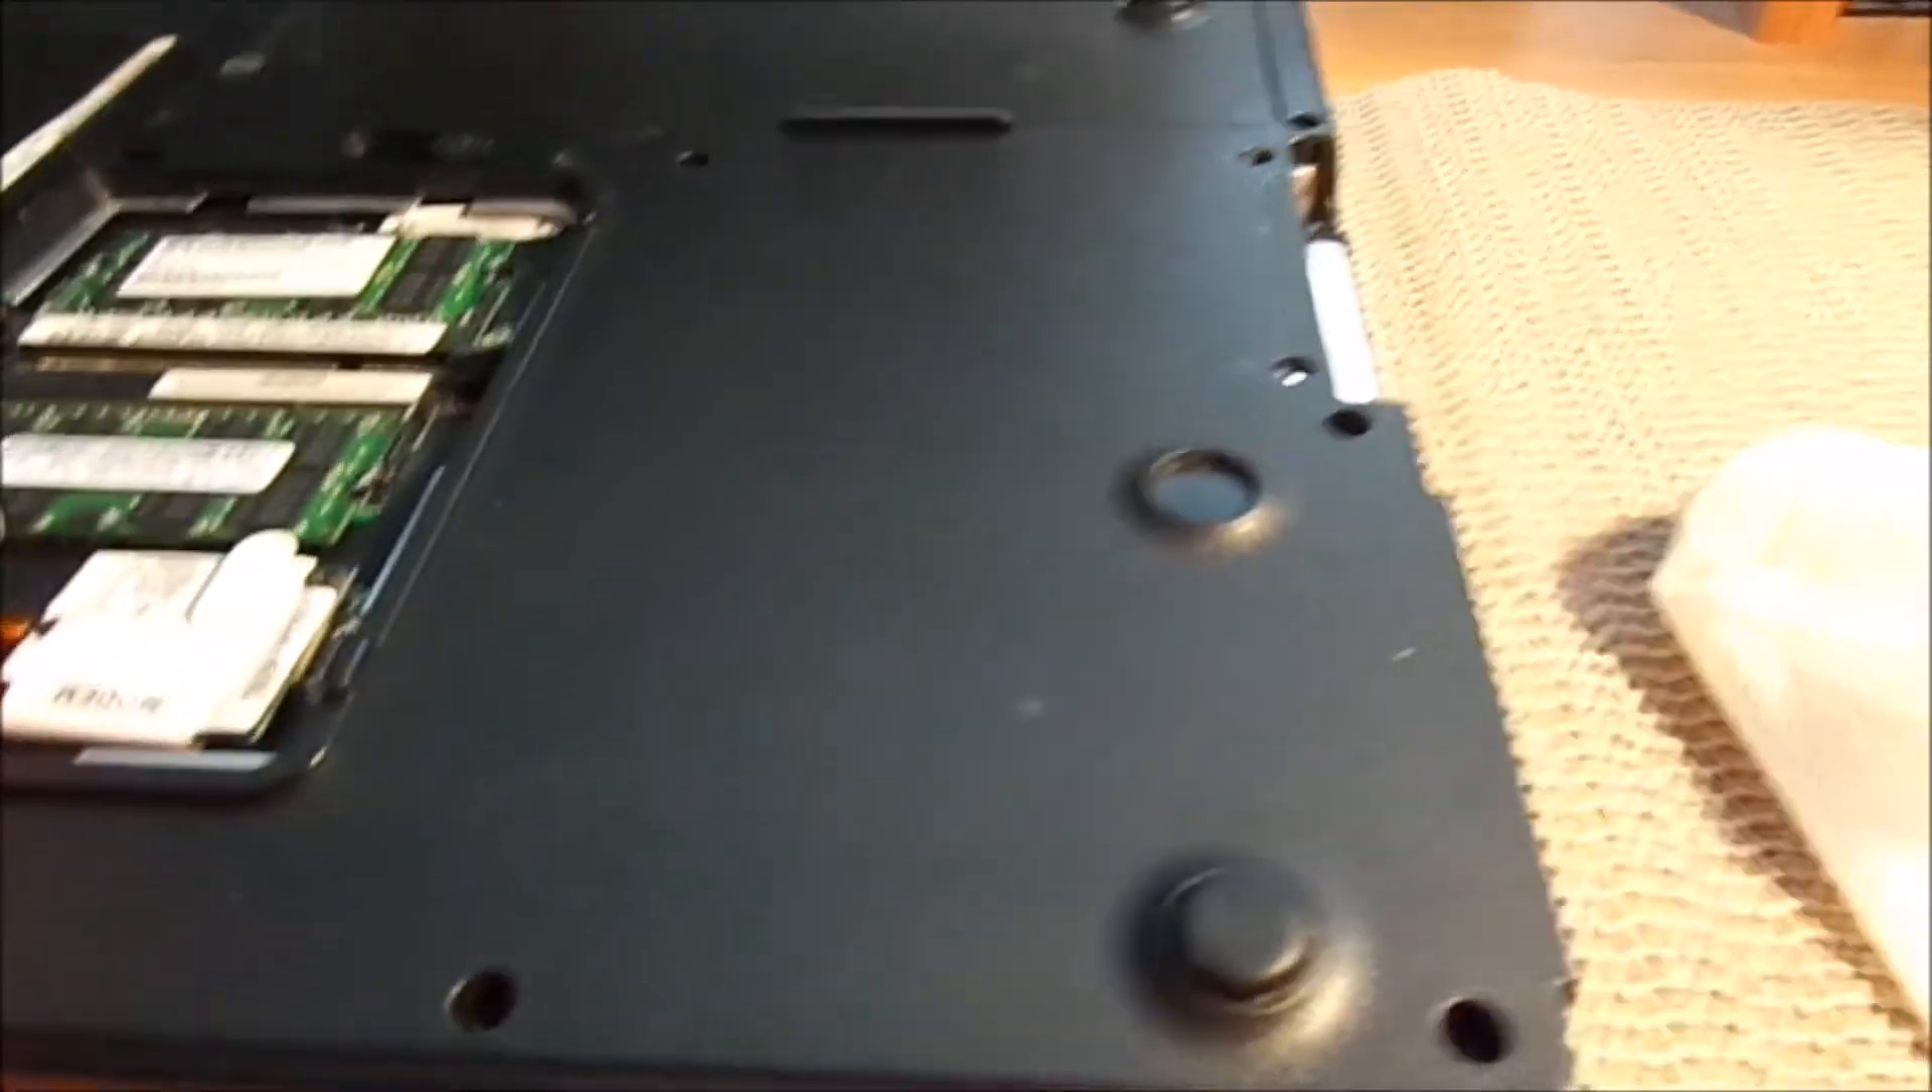I have not put all the screws back in this laptop yet, because when you take it apart again, you know, that'll just make it a little bit easier.